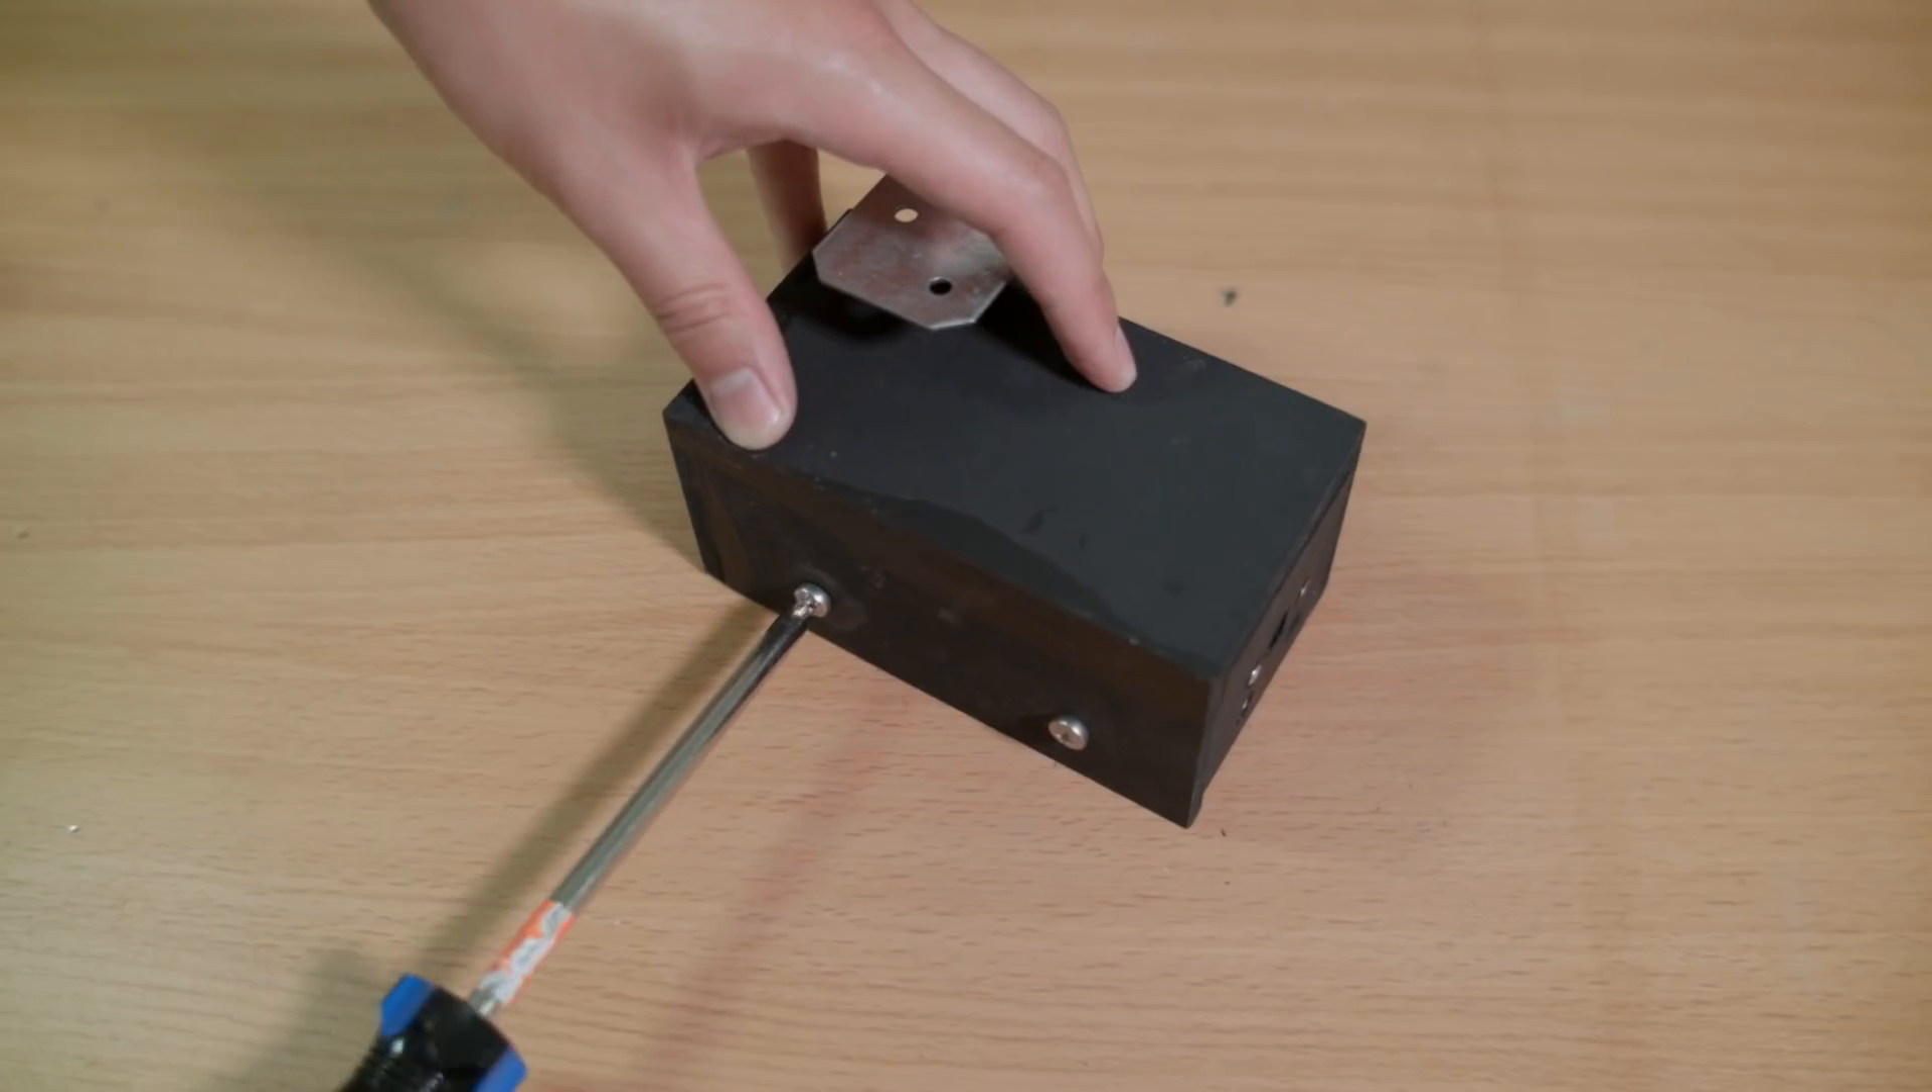Once the glue was done drying, we put the two pieces of the housing together and closed it with two 20mm long M4 screws.